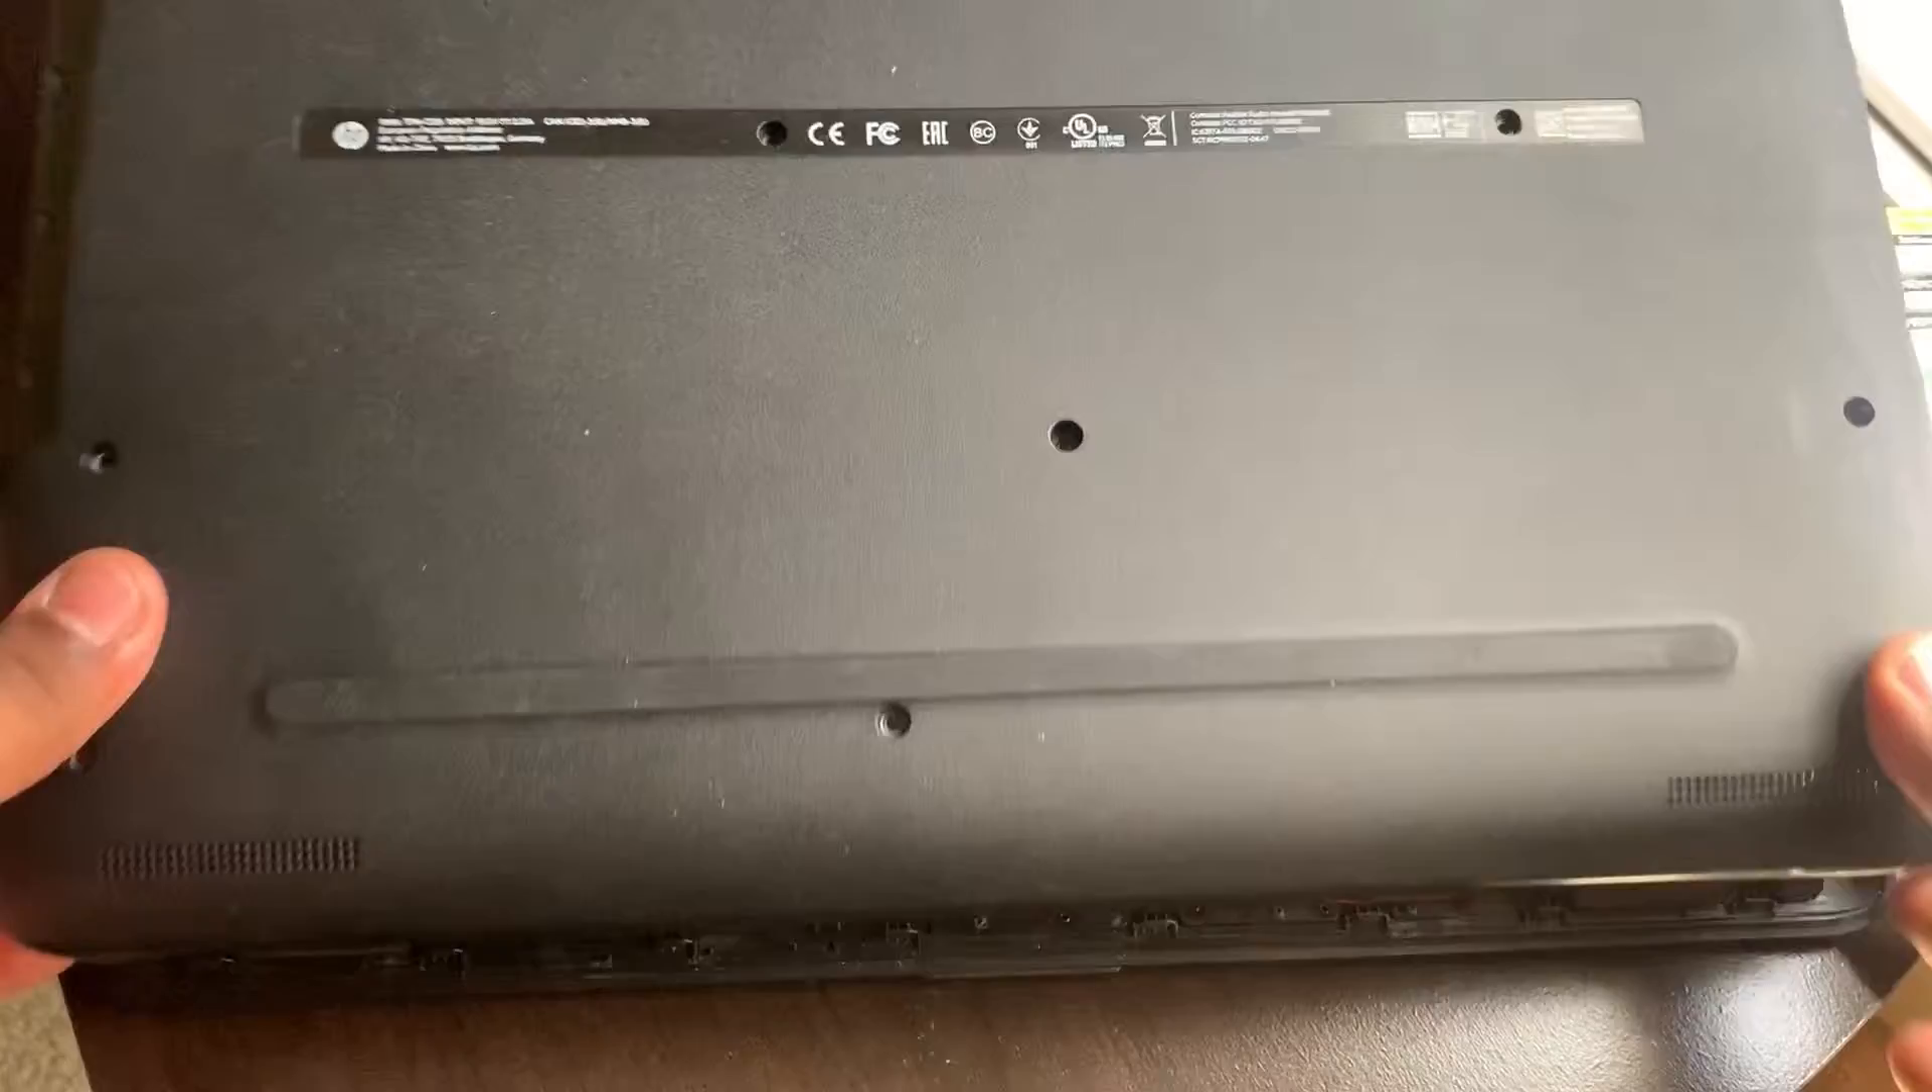You can see where i took all the screws out.